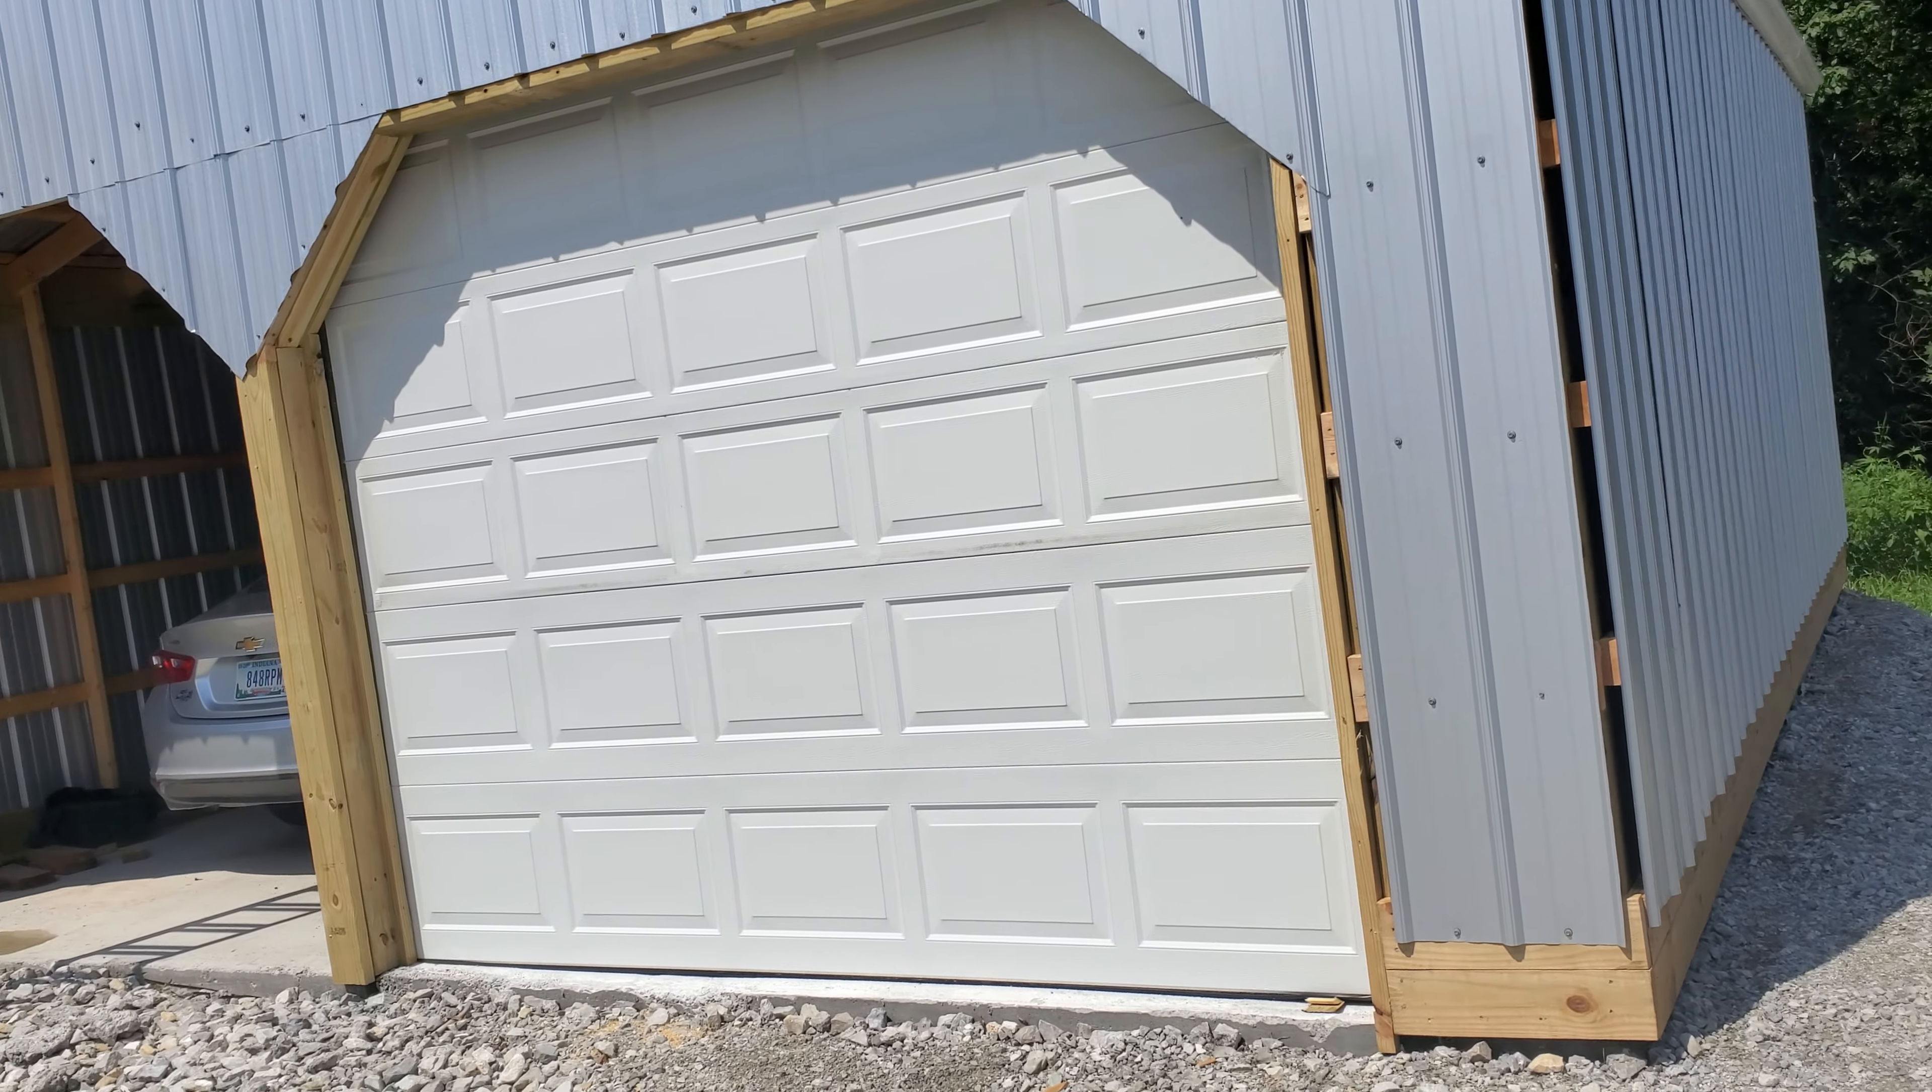I still need to put some trim on.